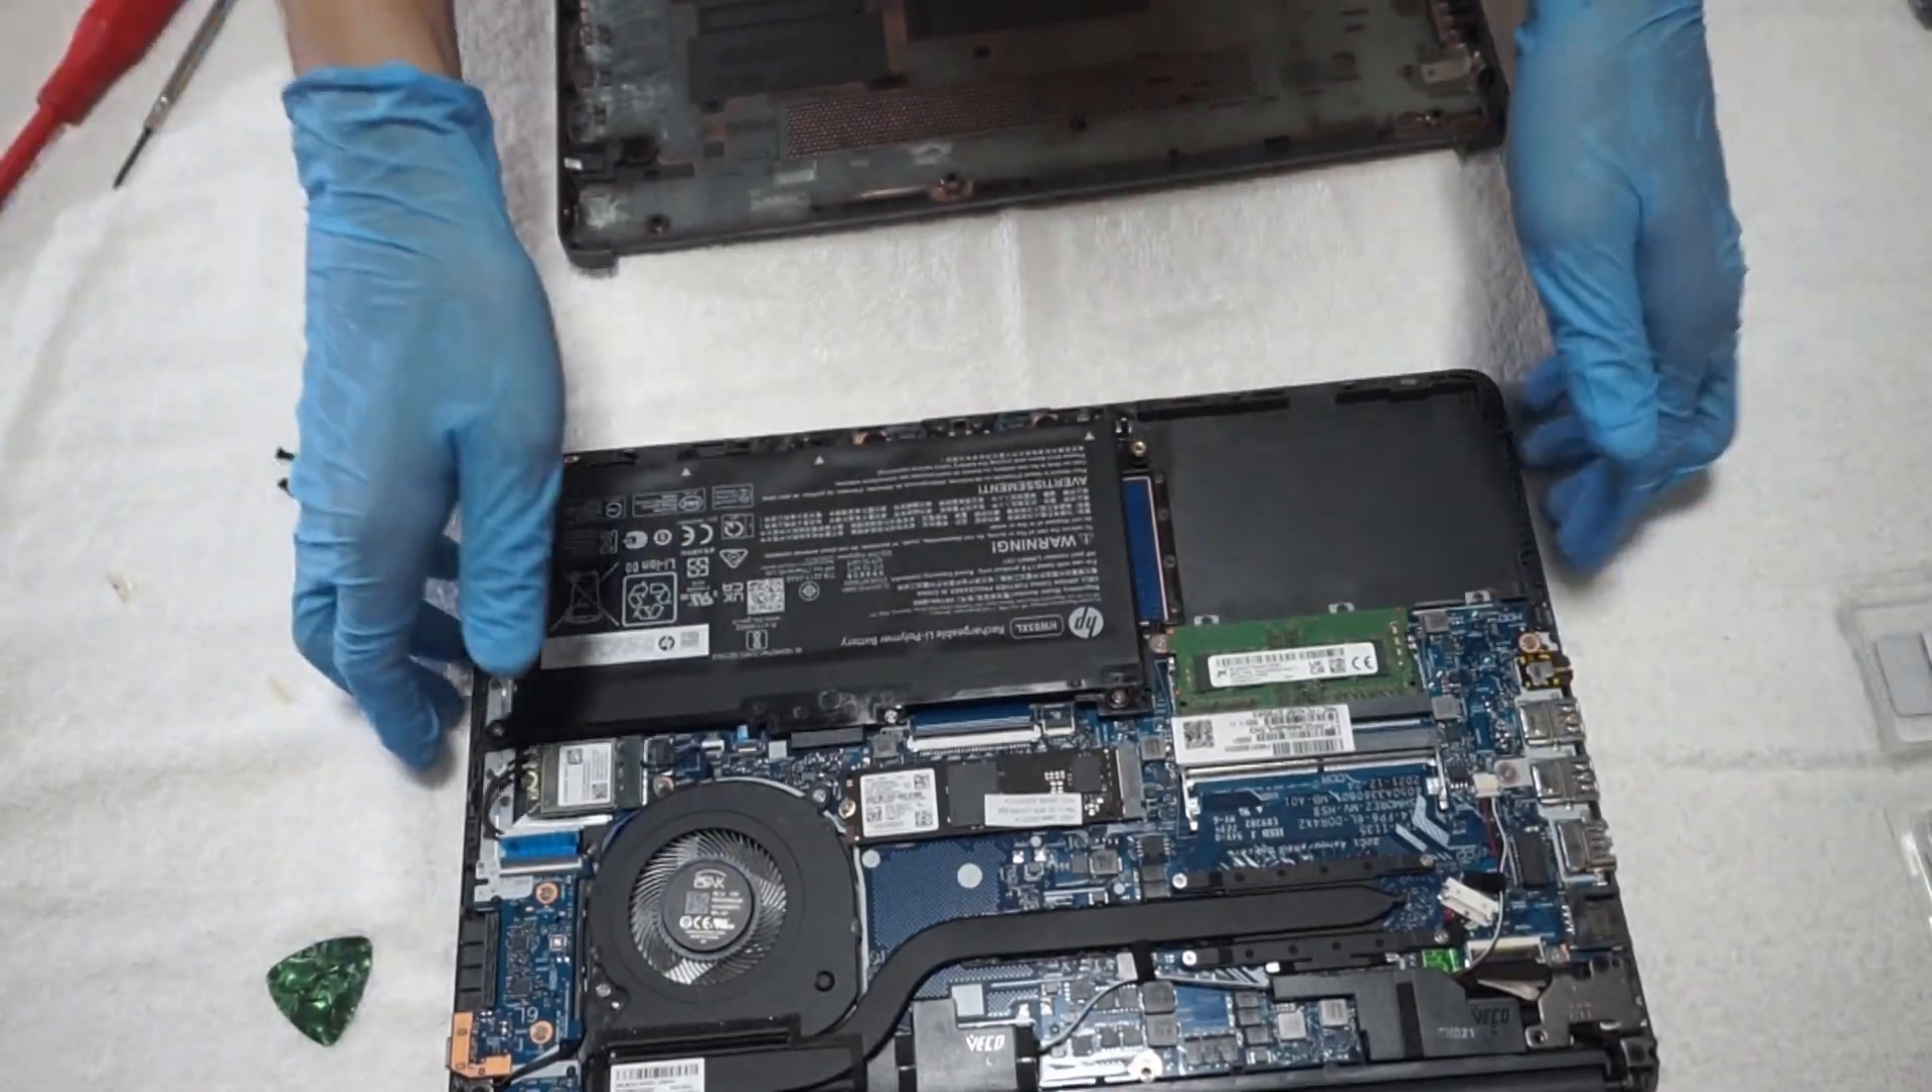And now I have opened the bottom panel this is what this looks like when it's open.